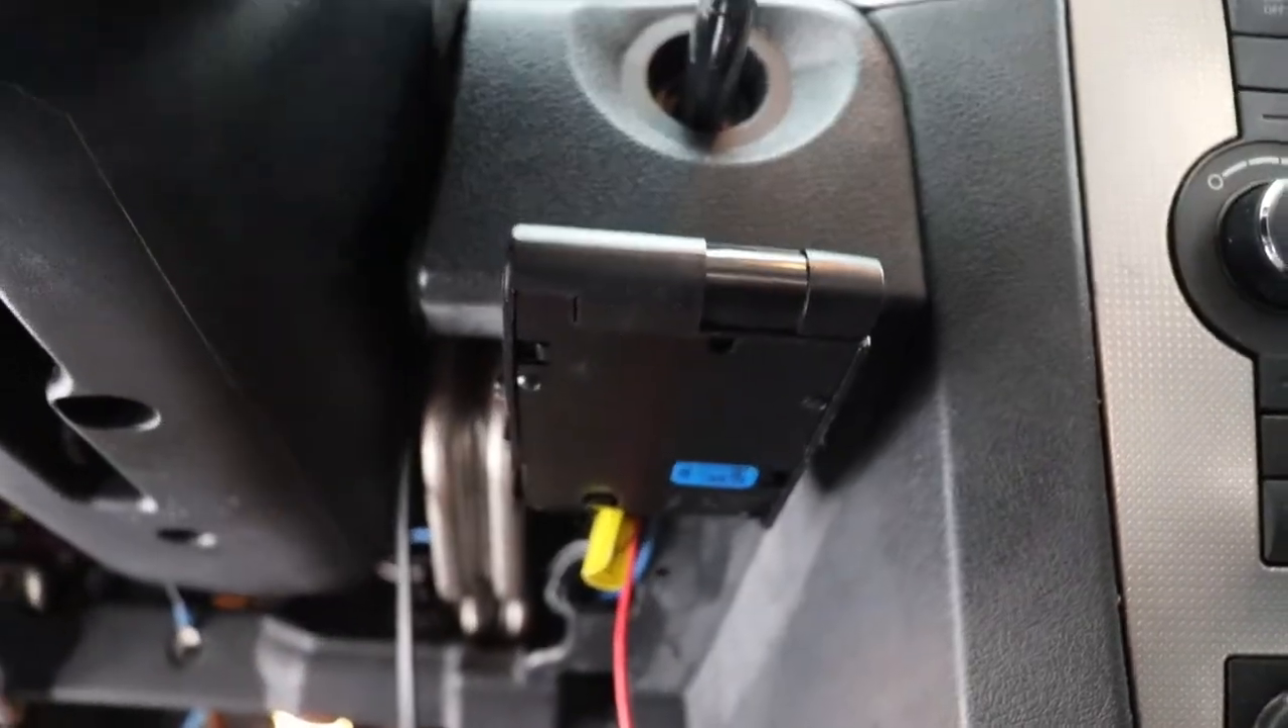Alright, so things are coming together here. I've got the brake controller mounted, and like I said, it's easy to reach.